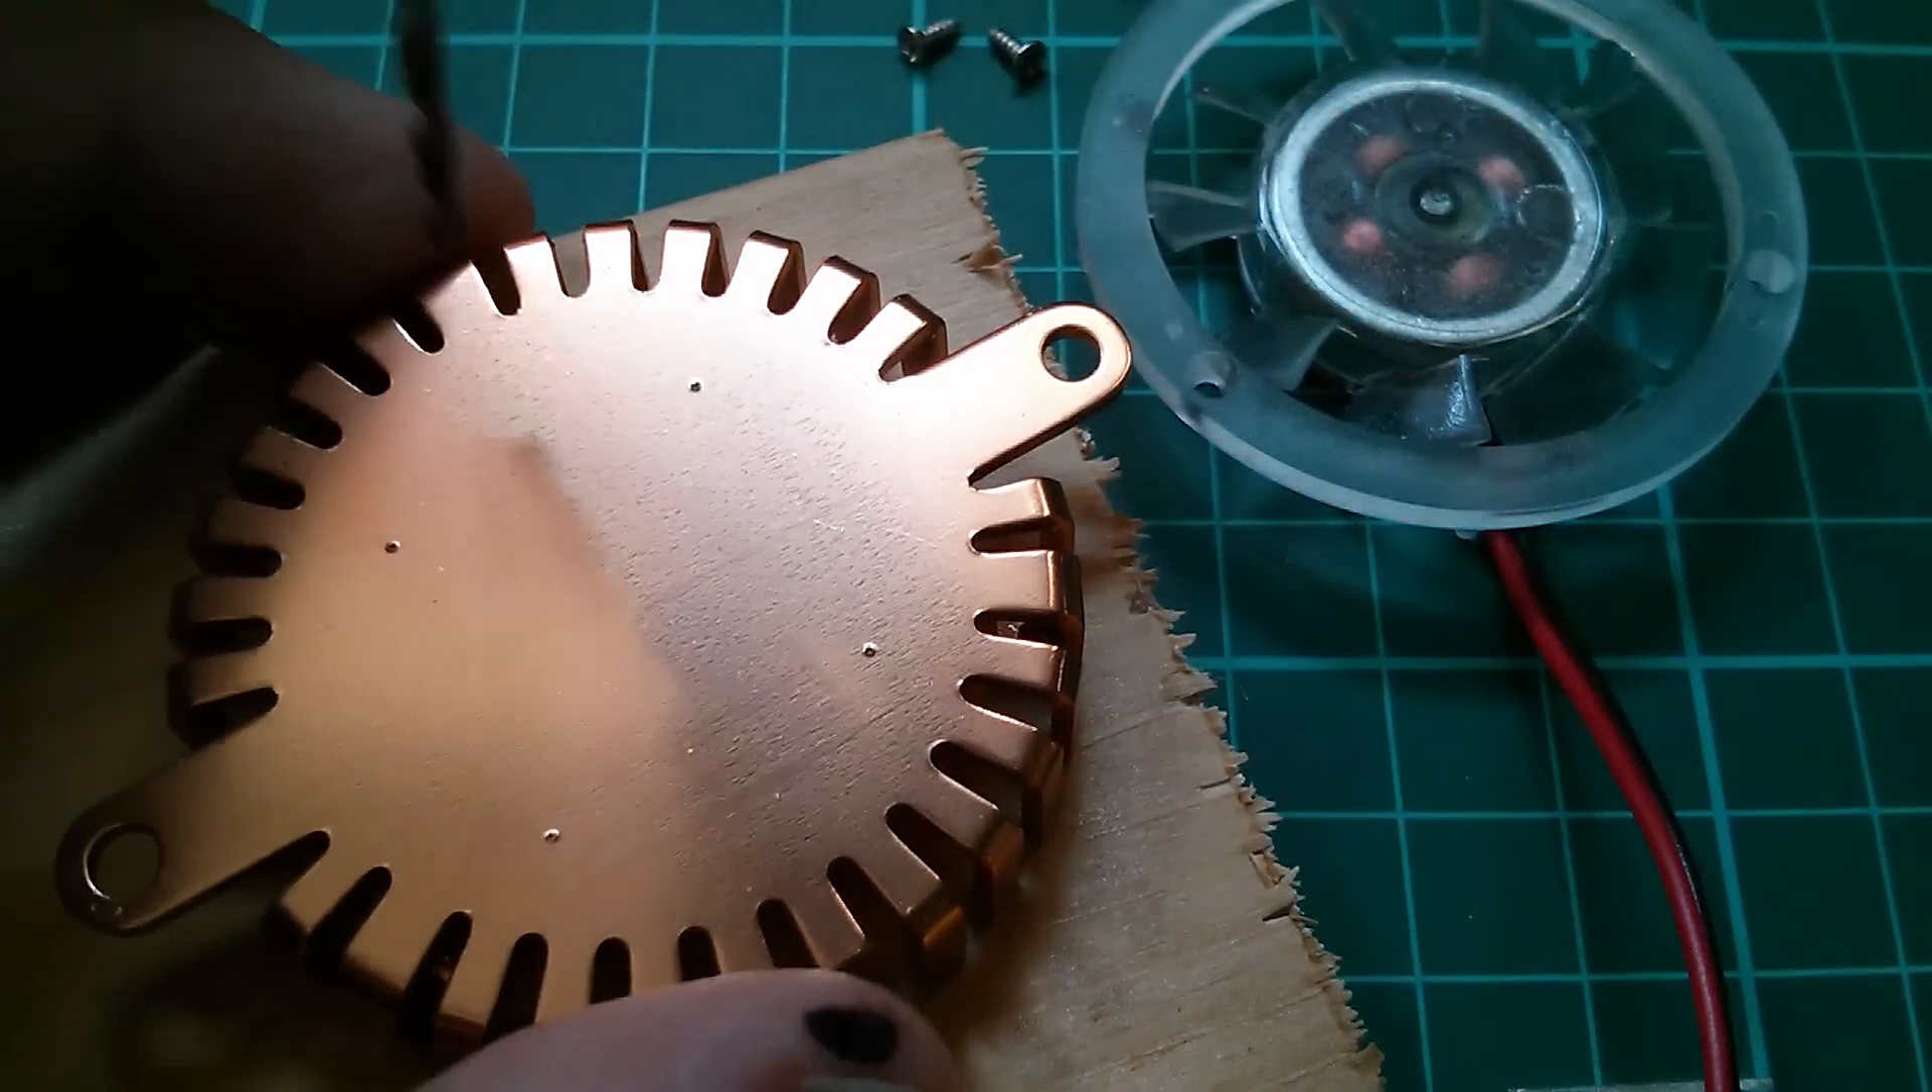Now I've just taken the fan part out of the heat sink while I drill these holes.